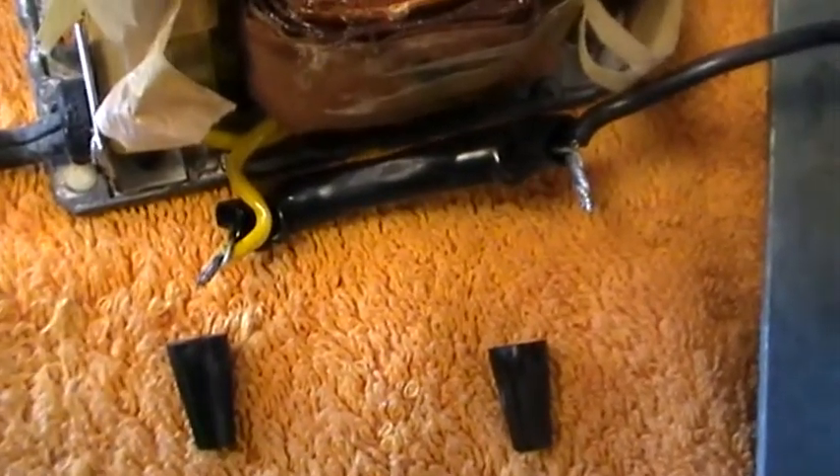Right, we've removed the two wire nuts, little plastic wire nuts.